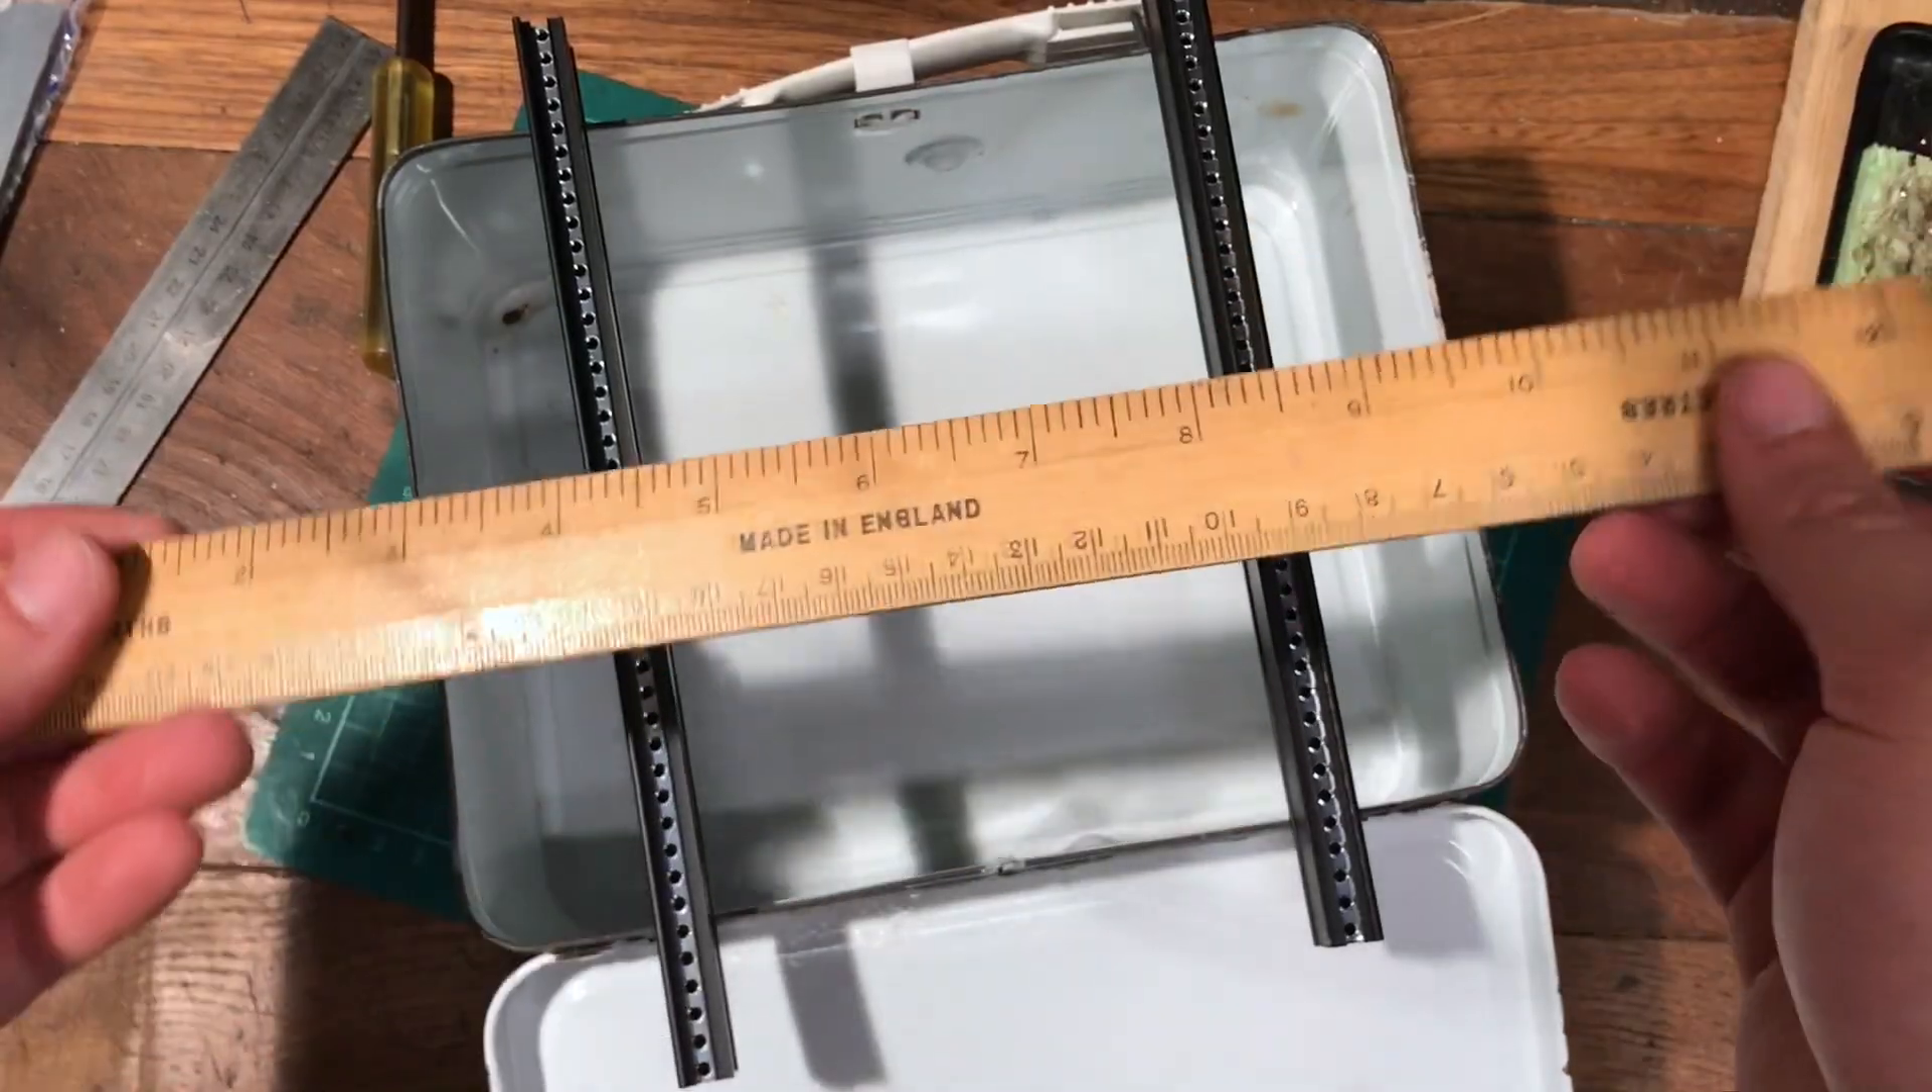Okay so we got the two rails. All we need to do now is get them stuck in the case.